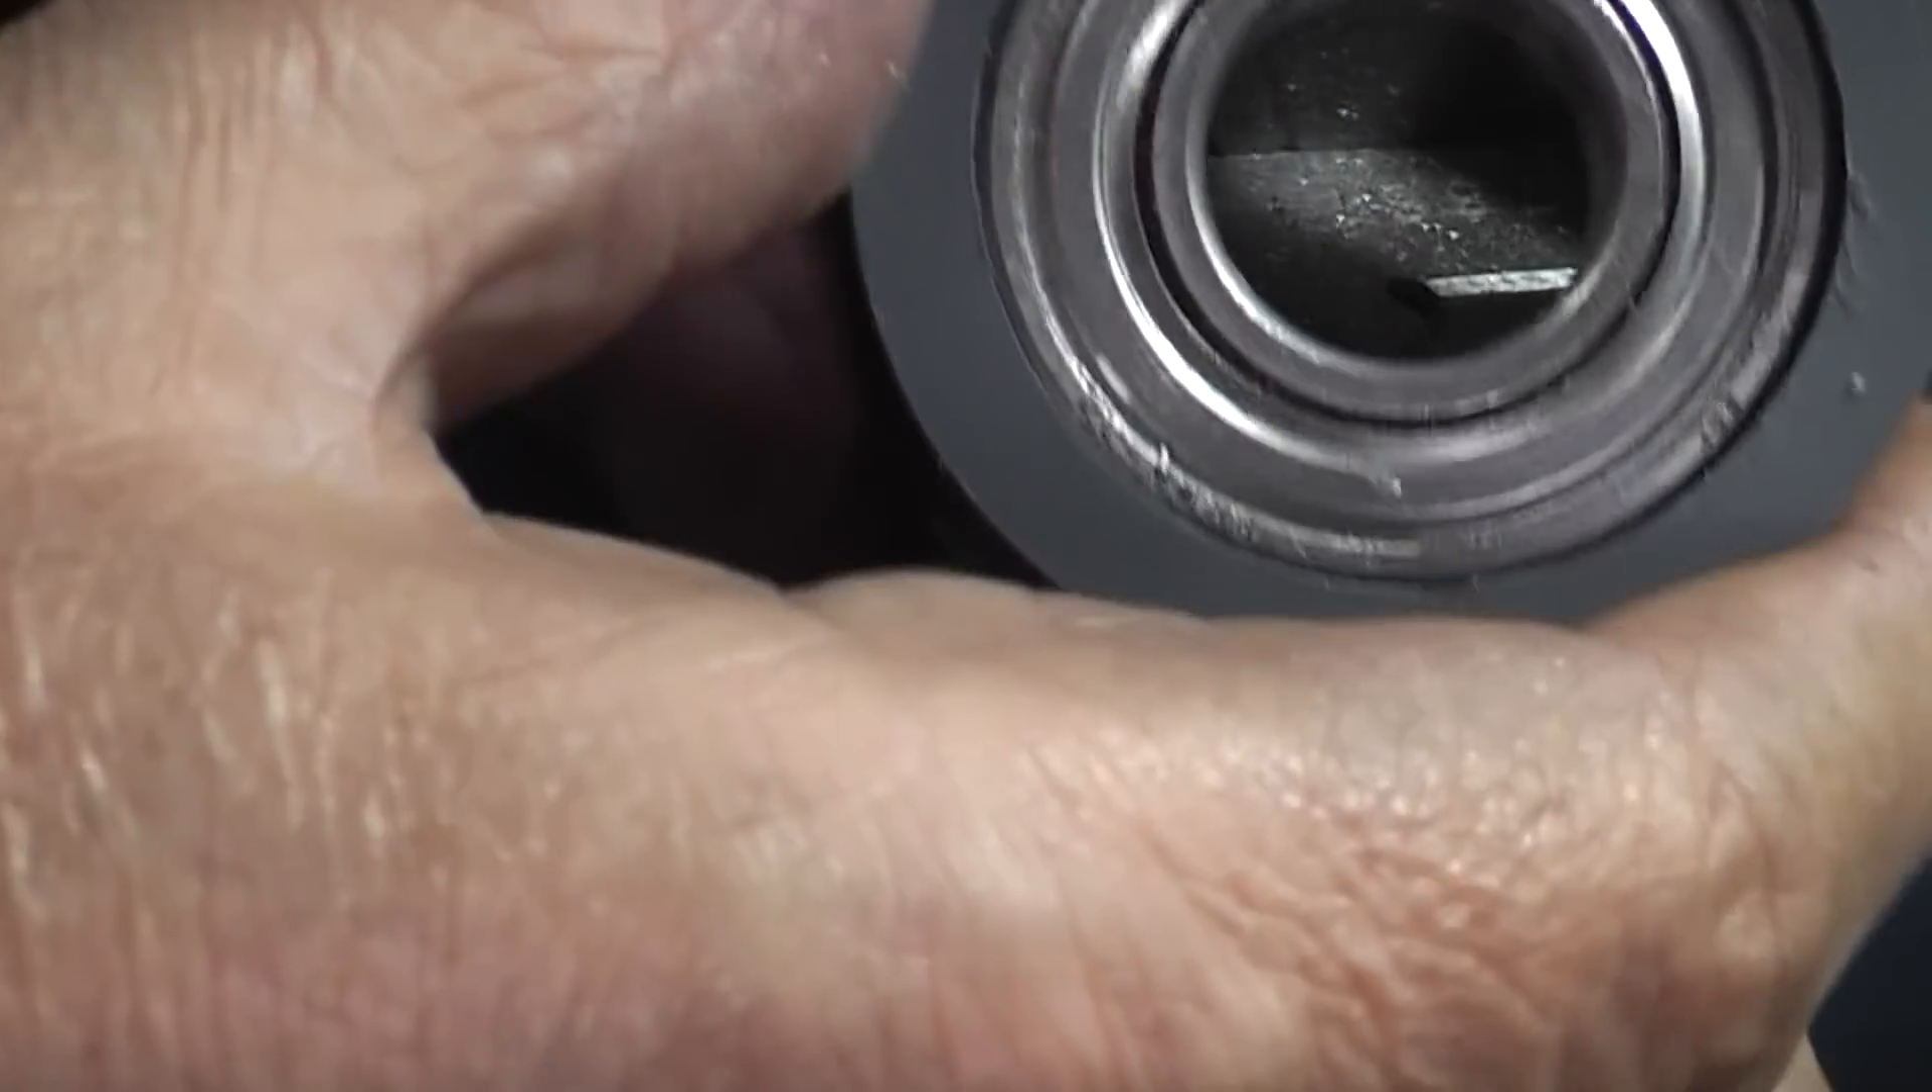So now I've just put the bearing in there.